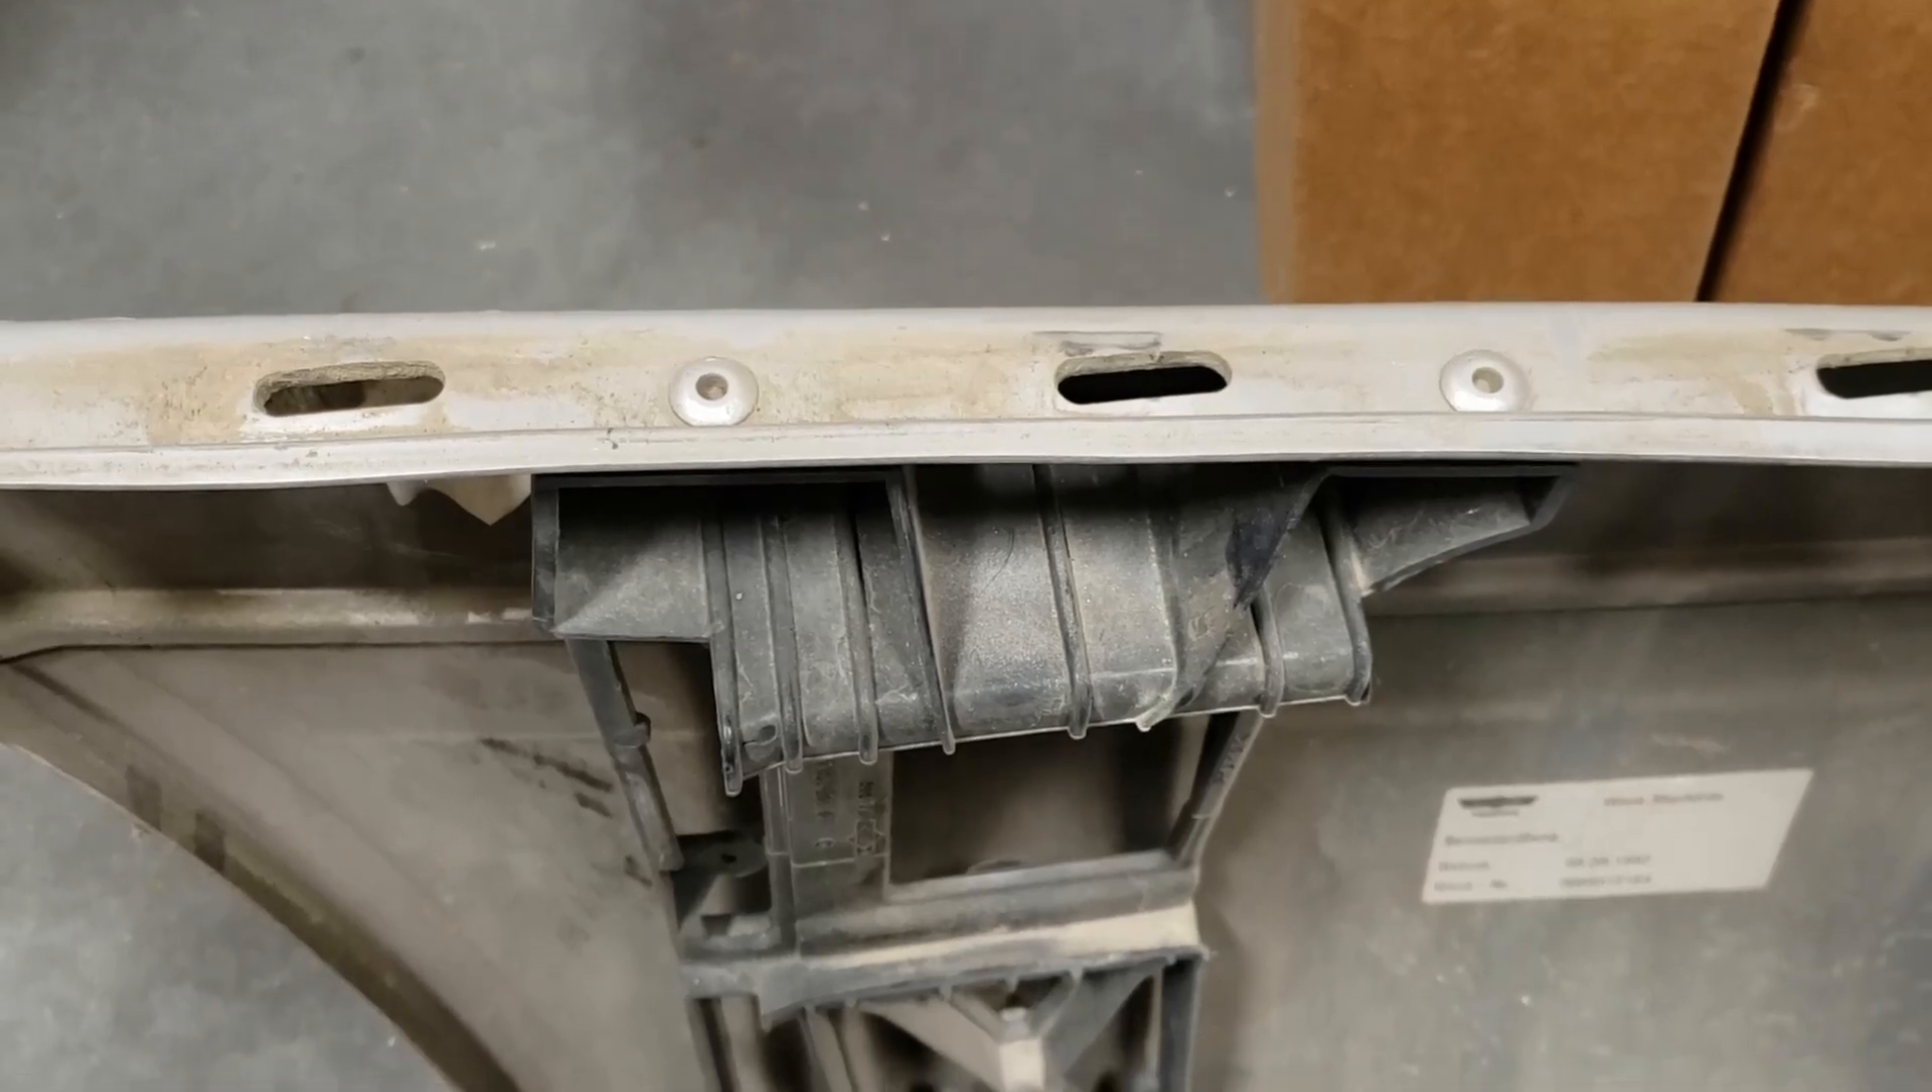So I practiced a bit on these rivets and I removed this chrome trim from the bumper and there are two rivets here which I have to drill.